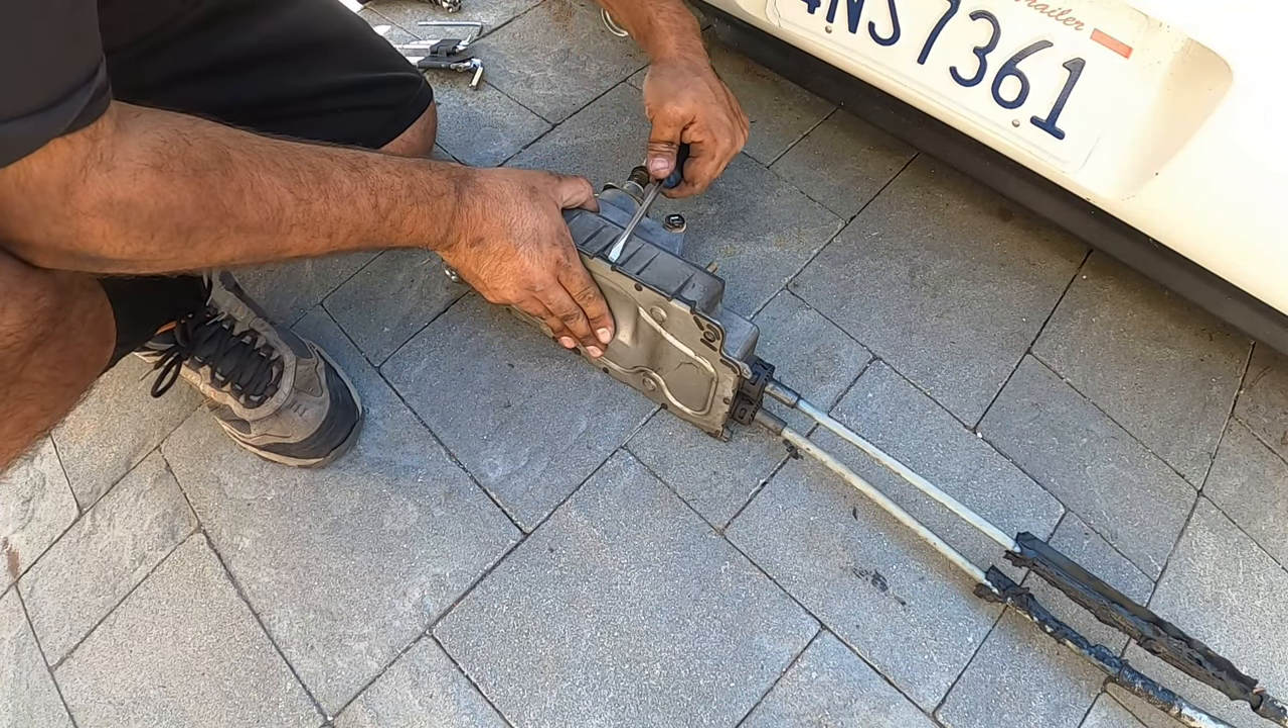Now the shift box removed we need to open it.